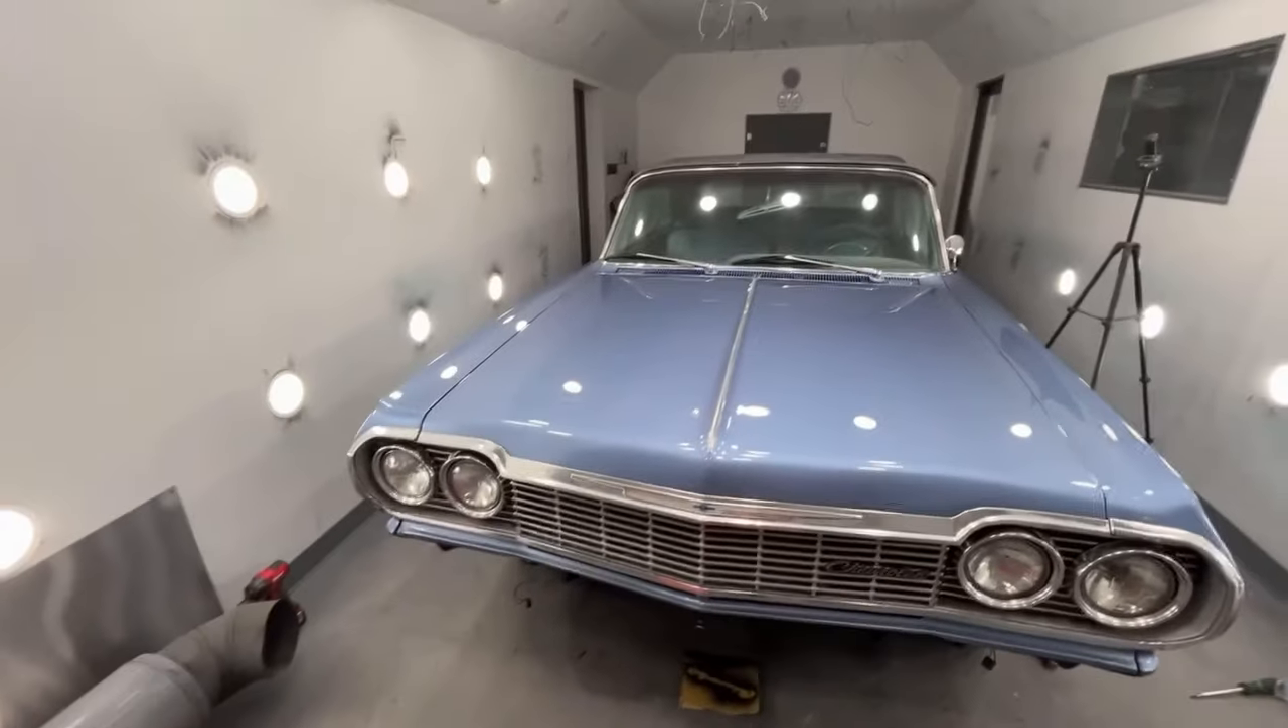So now we have the front end all together minus the bumper.